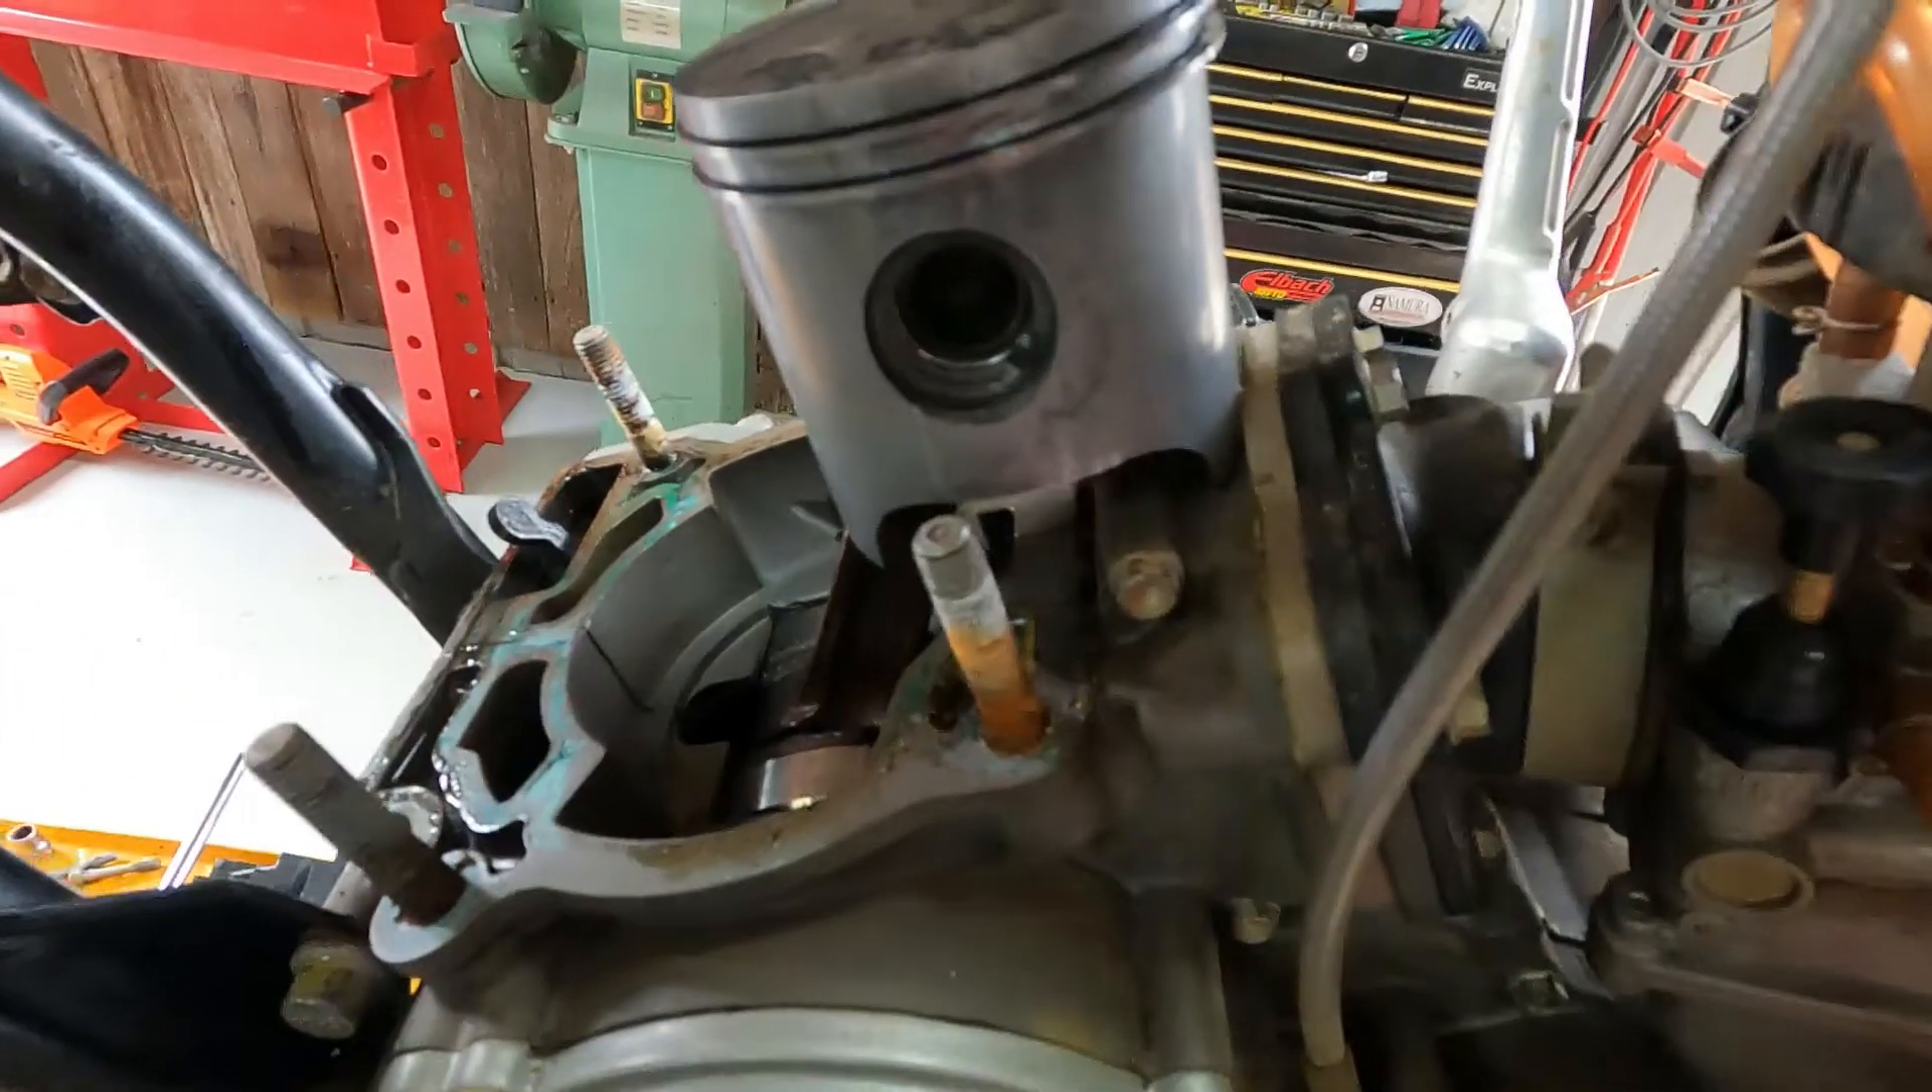I haven't touched this yet. I was just about to take the piston off.